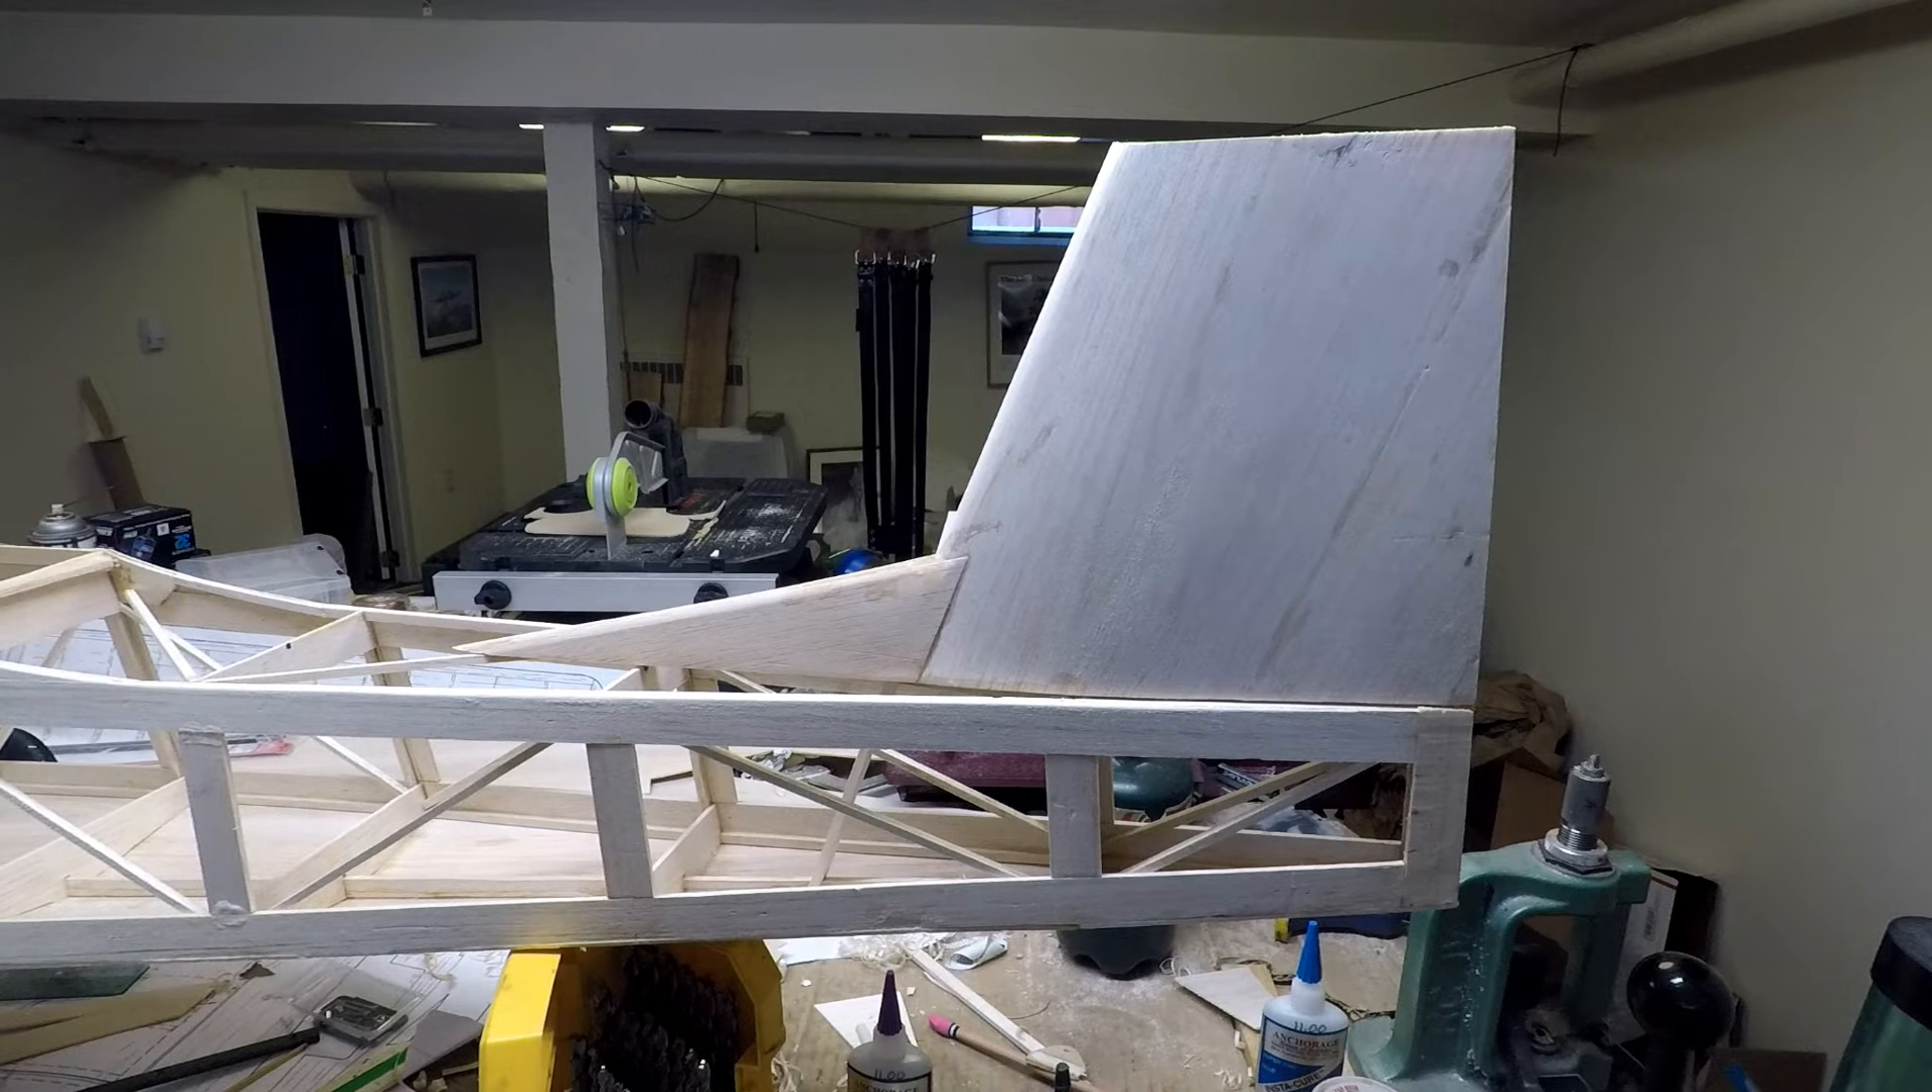And that's what the vertical stabilizer looks like installed. I didn't film the installation, not really a whole lot to it.